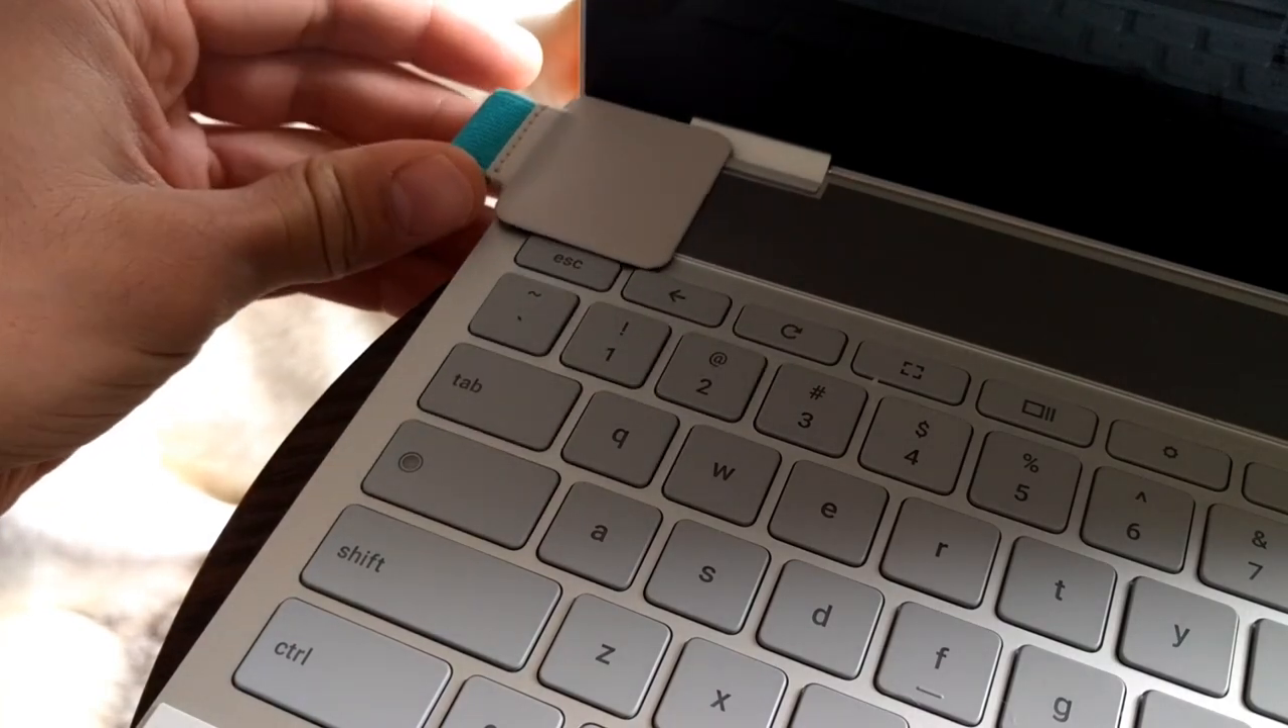Plus it's too wide and it would still cover up a keyboard key.